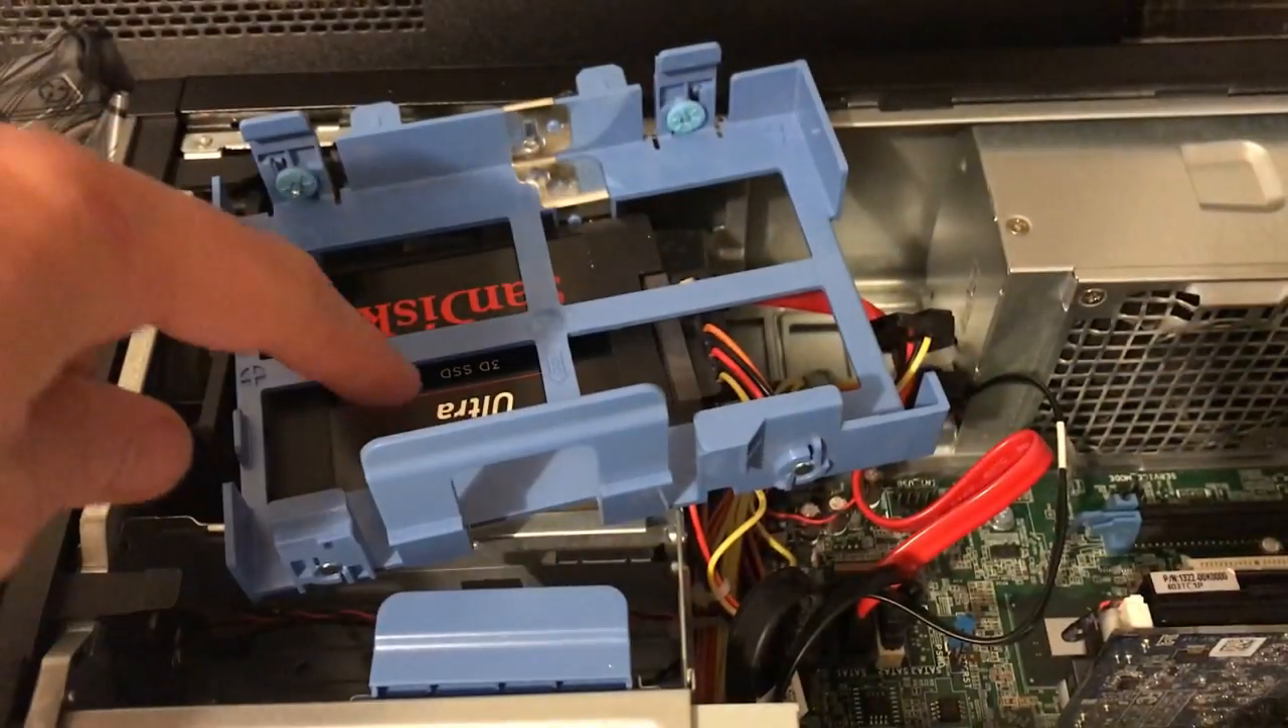You can see that SSD mounted down there.